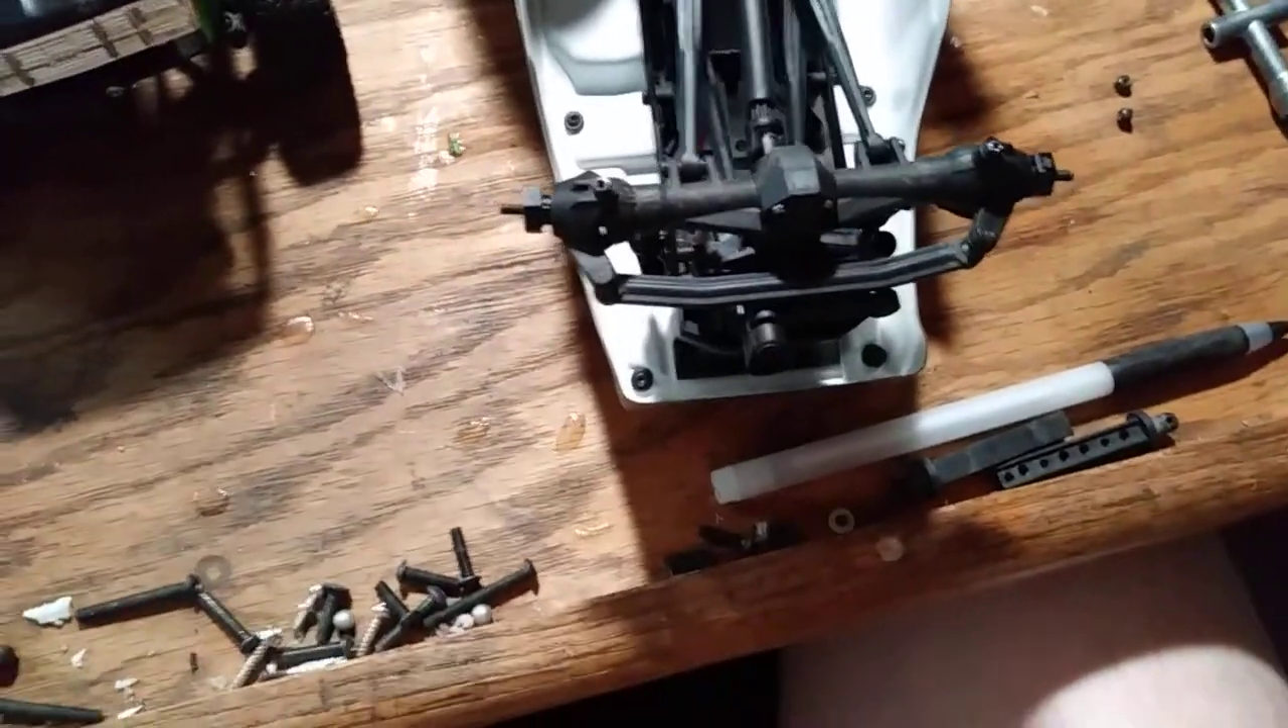All right so we got the wheels off and this is for people that haven't done this I don't know or interested and want to try it.